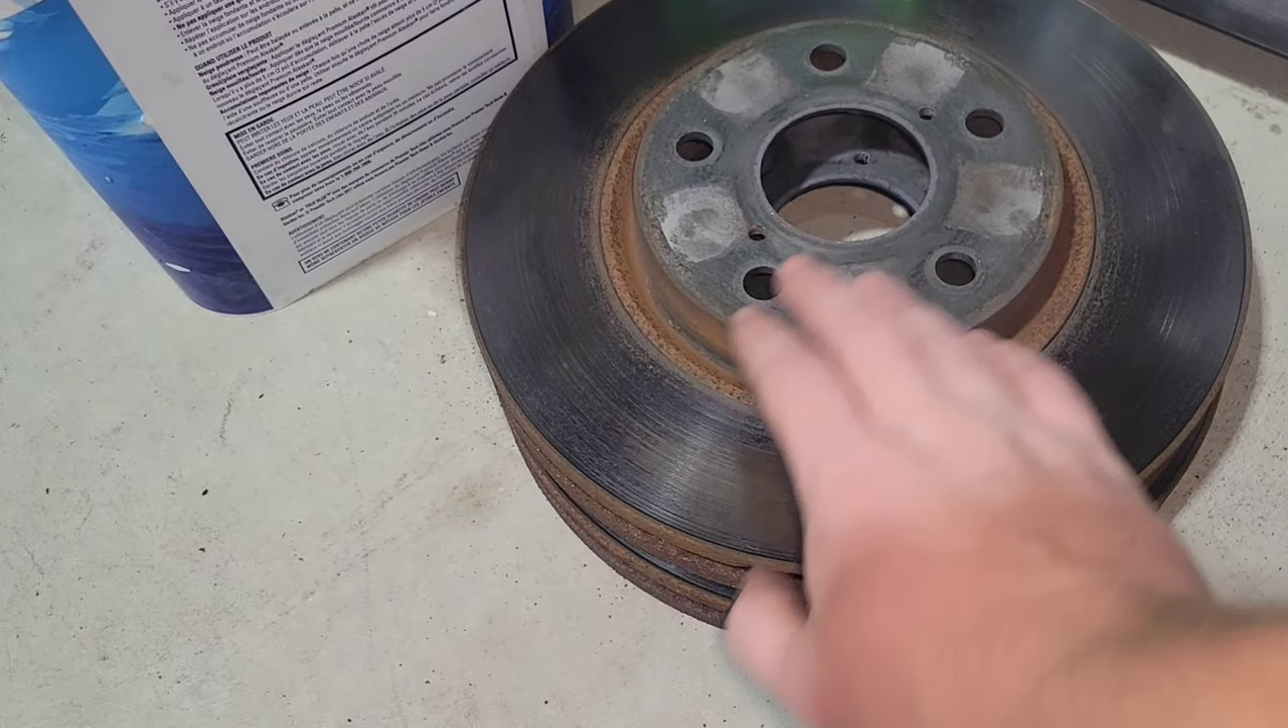All right. So the rotor's off.